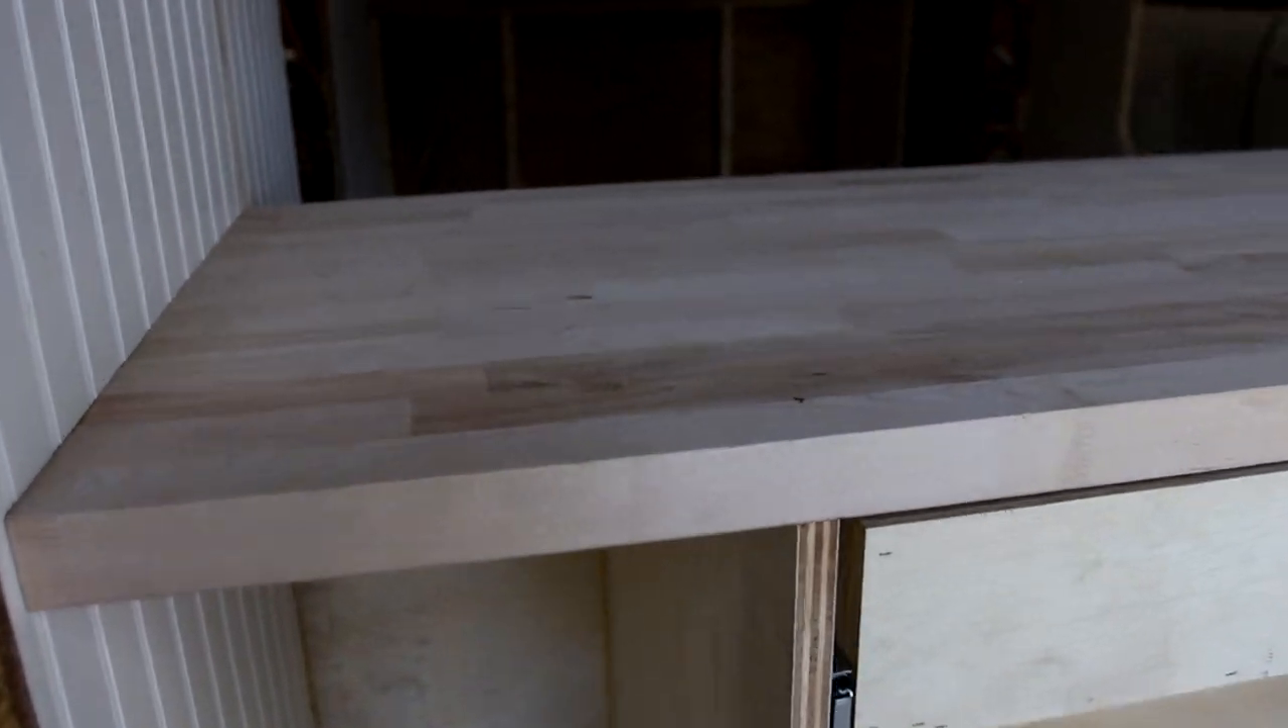We got this butcher block, uh, mounted up here.